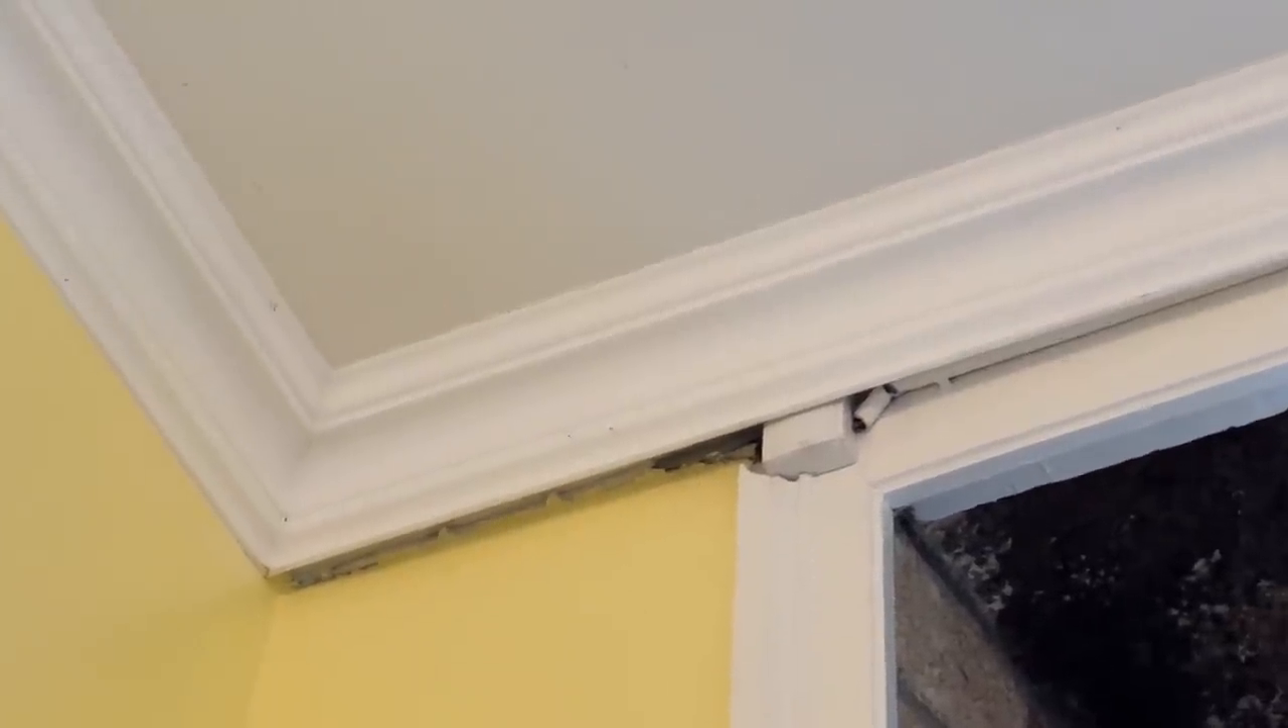On some areas i actually have a quite large gap between the wall and the coving itself.